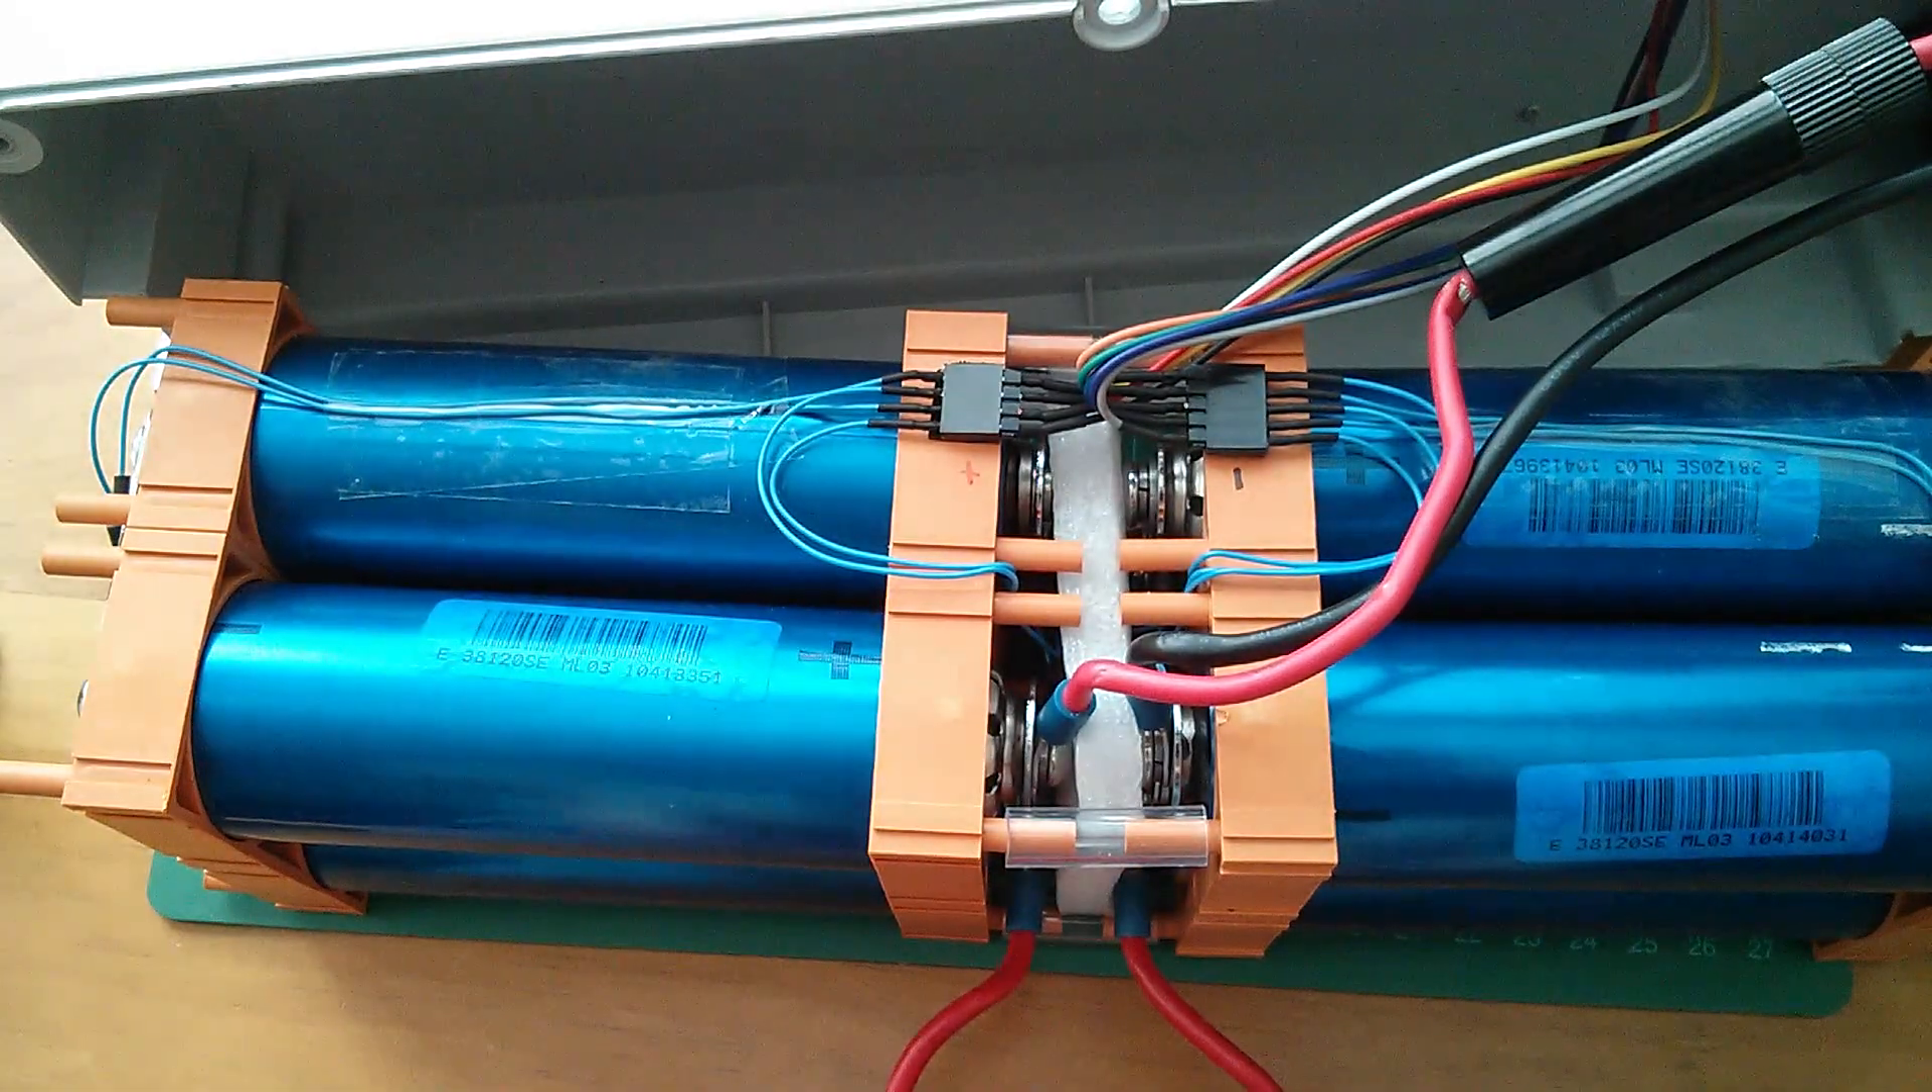All the power leads are on.